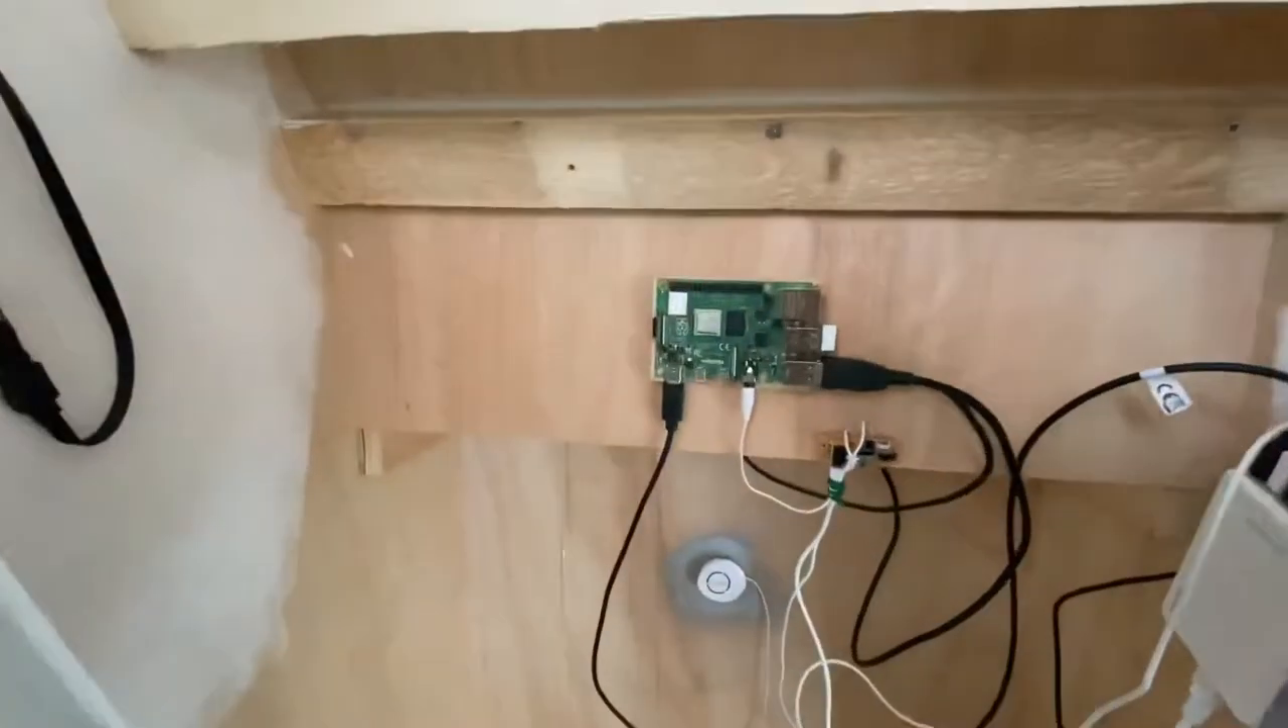I've attached the Raspberry Pi 4 Model B there.